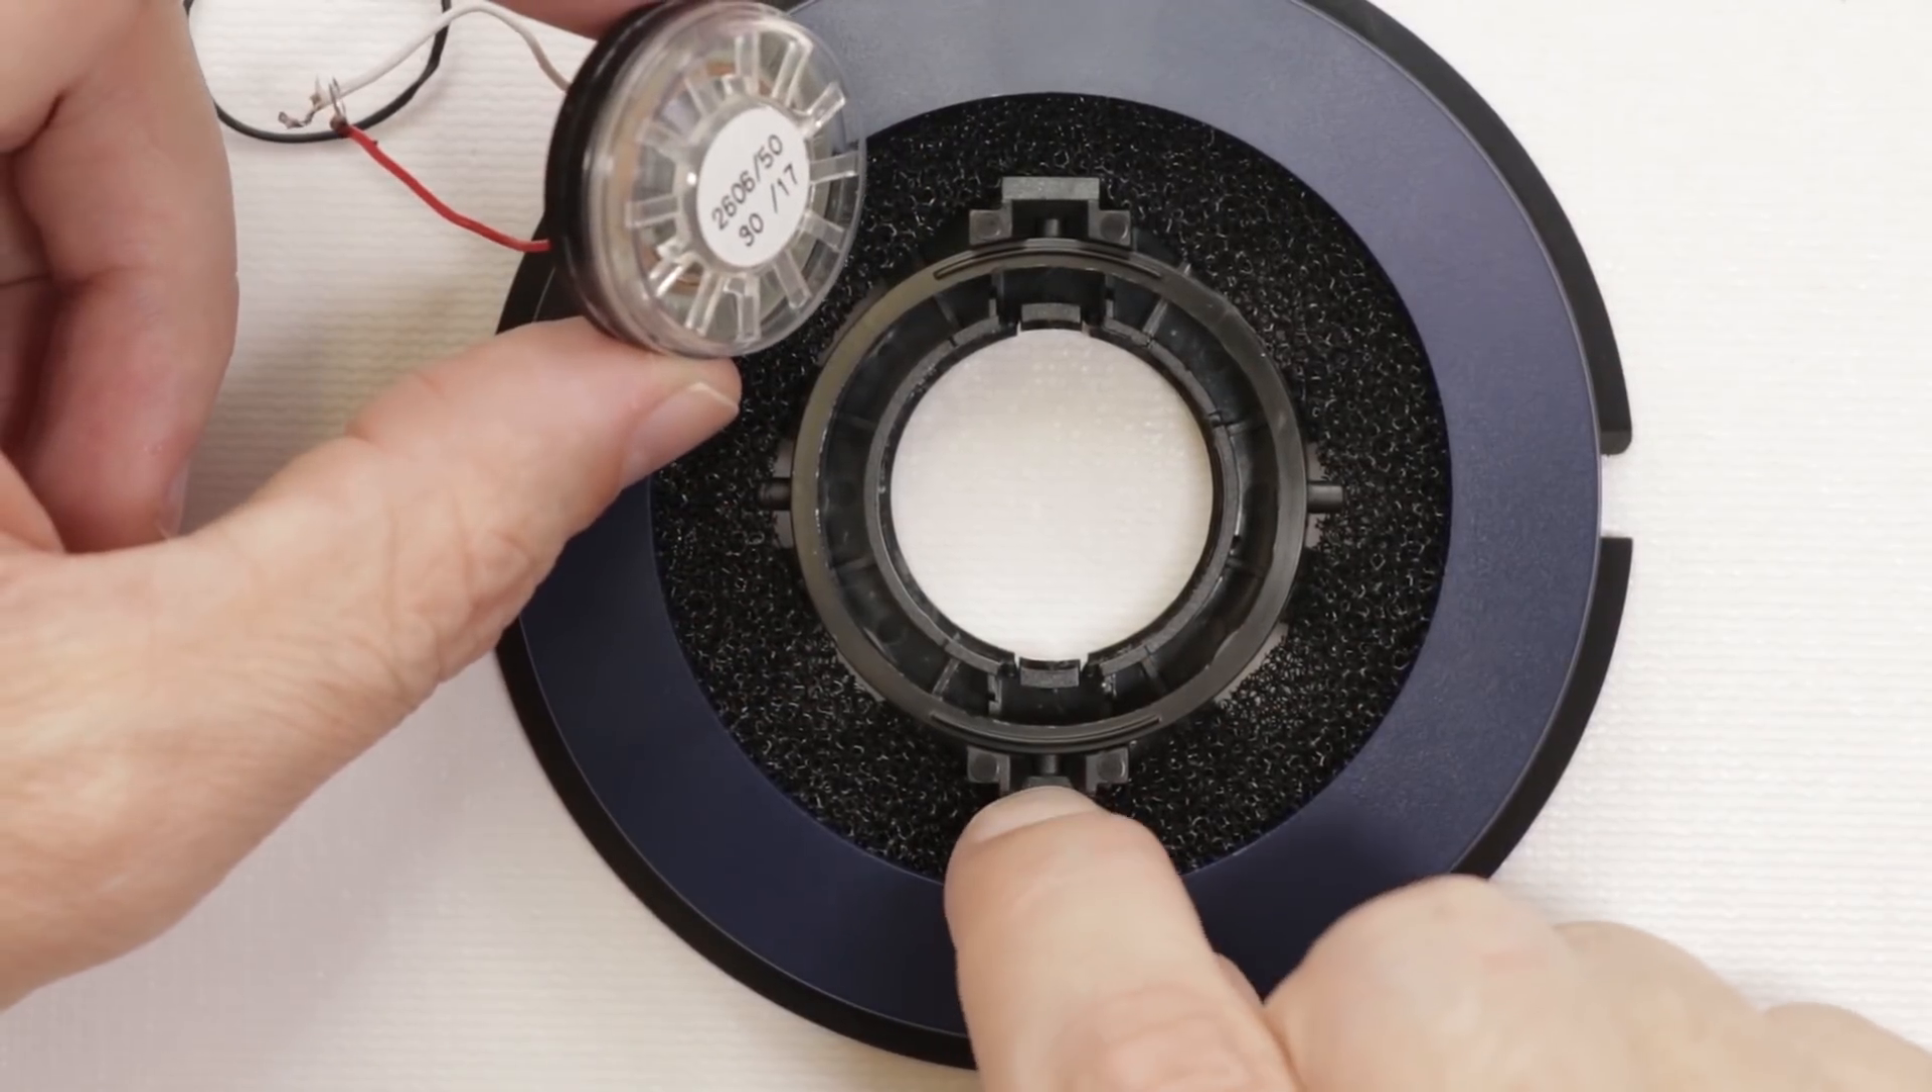And now with the speaker out this is about as far as we're going to go.